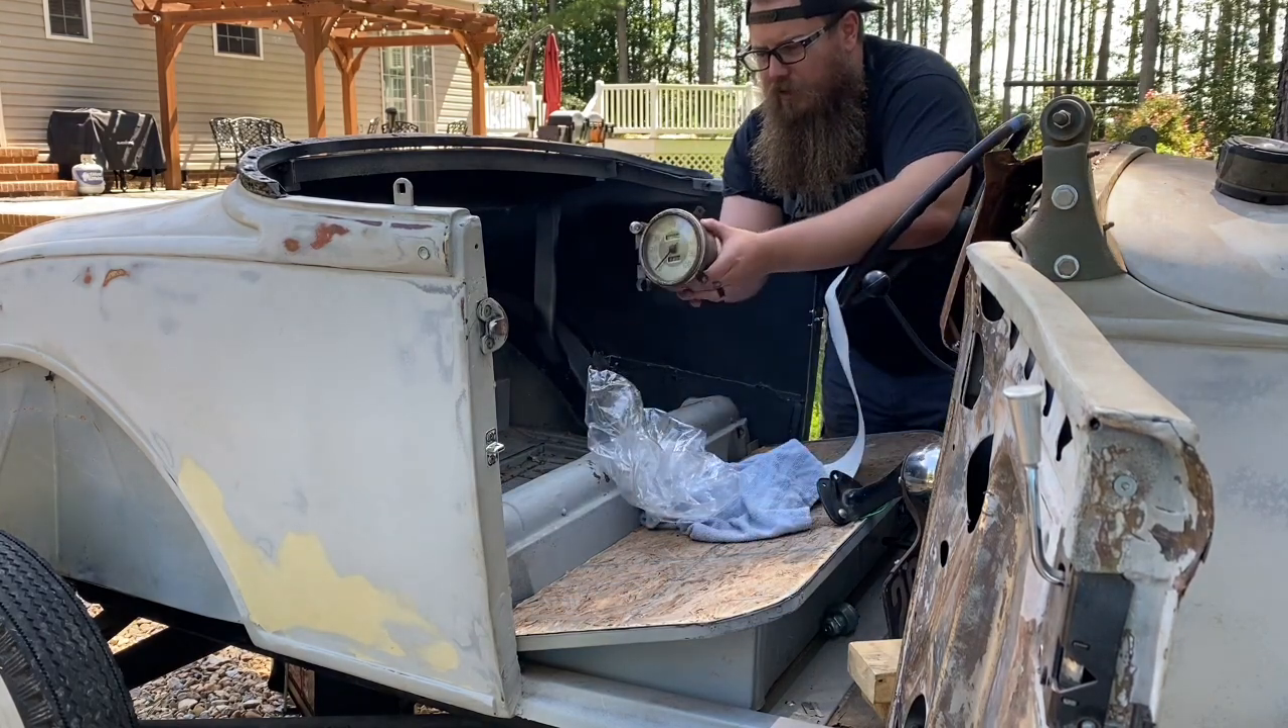Here's my speedometer I have to put in.